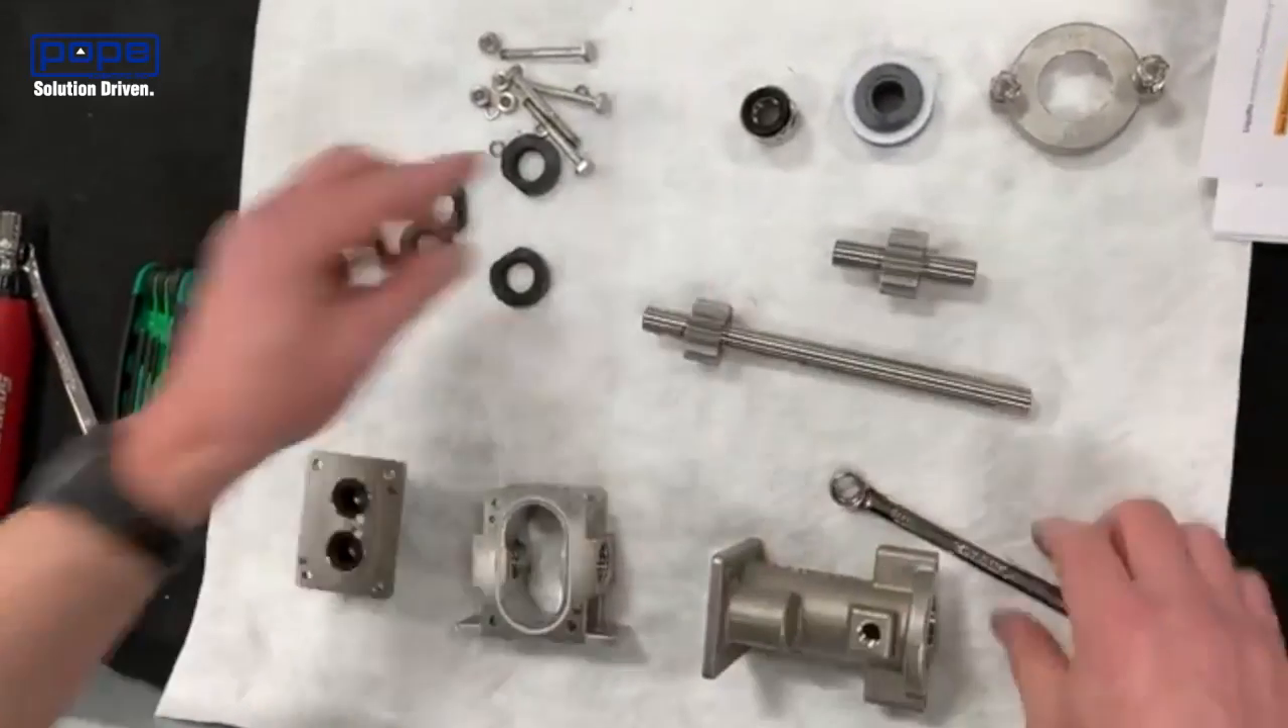We can just kind of talk about that, but now we've got the pump apart.